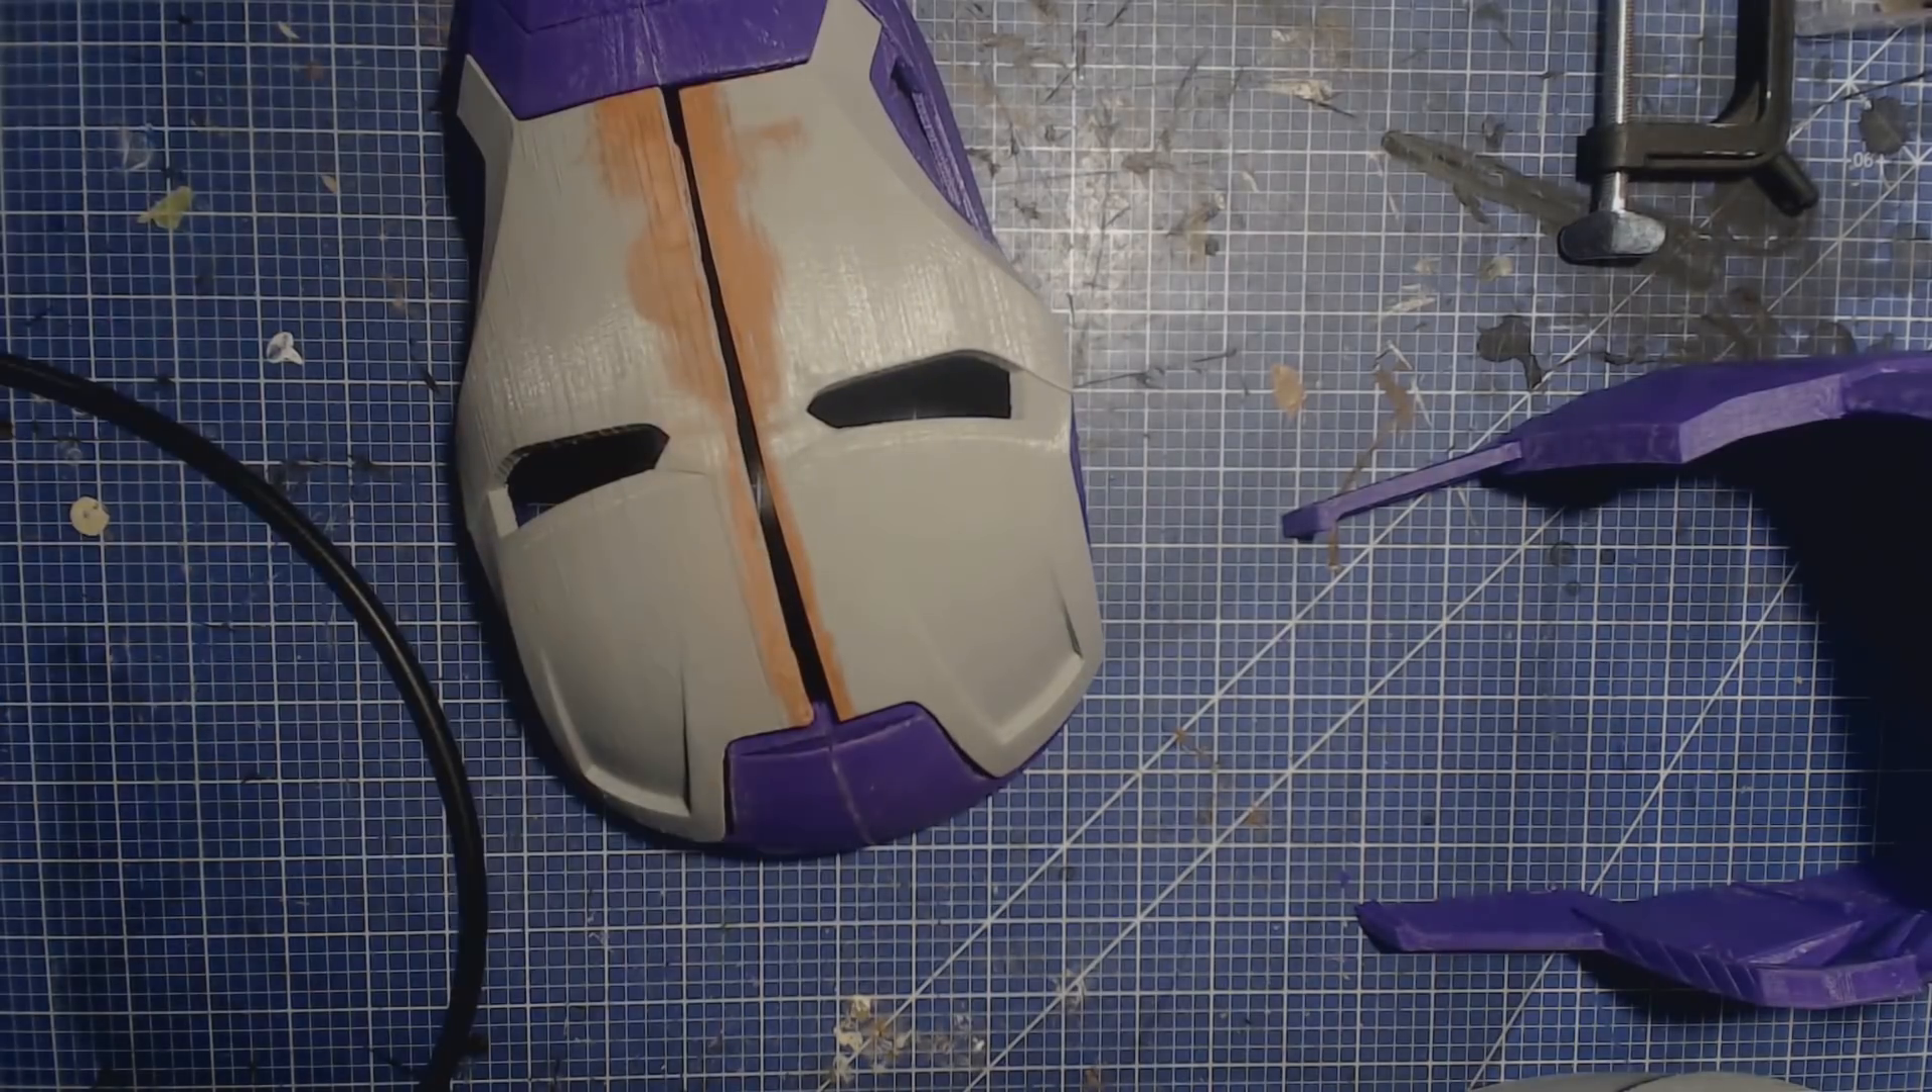Once I have all the pieces glued together, I, uh, notice something a little wonky with the mask here. Since I printed the faceplate in two halves, it seems as though, uh, one of those halves started a little high, and so there's a bit of a, a bit of a gap right down the middle here.